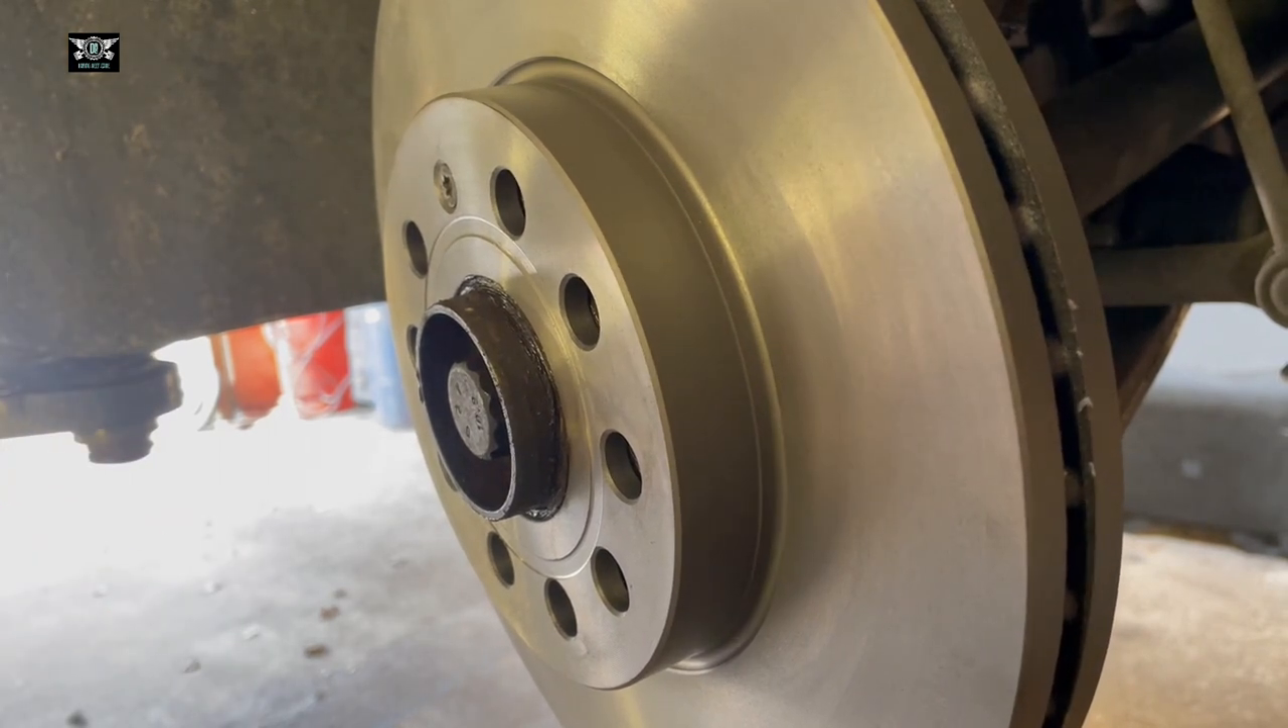Okay, disc is in place.